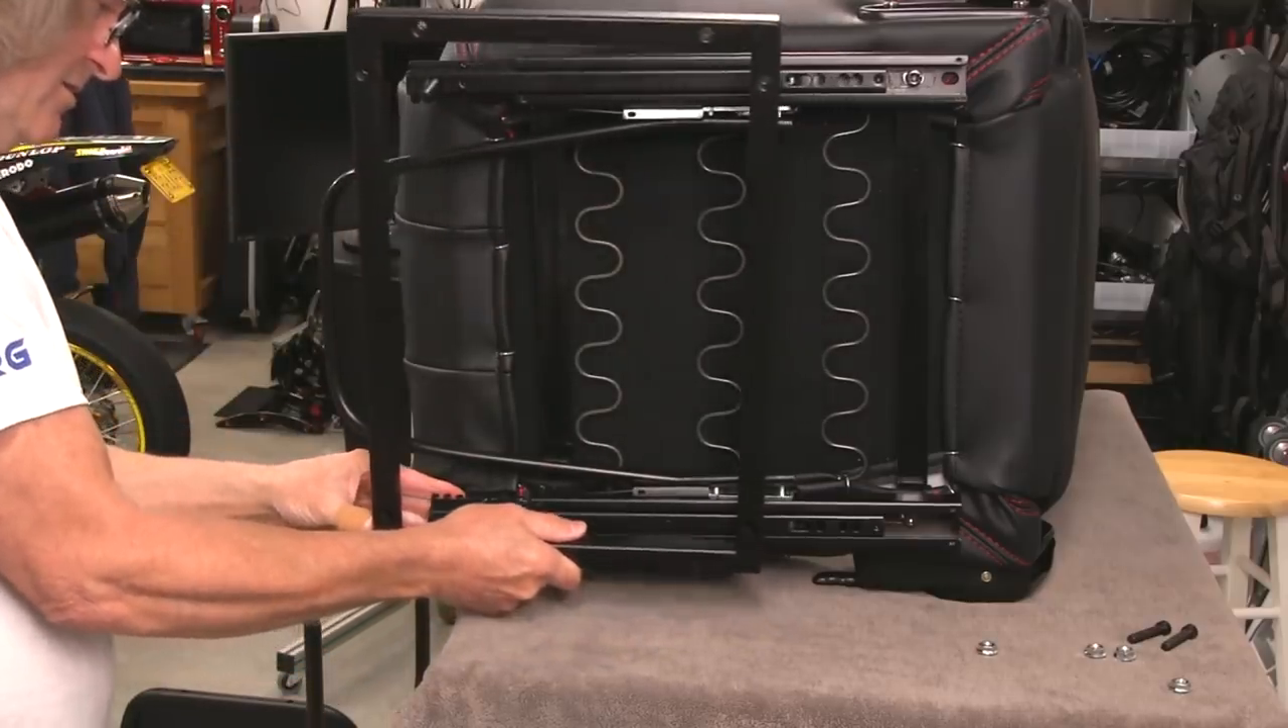Now it's just a matter of getting our bracket up here and getting the bolts in.